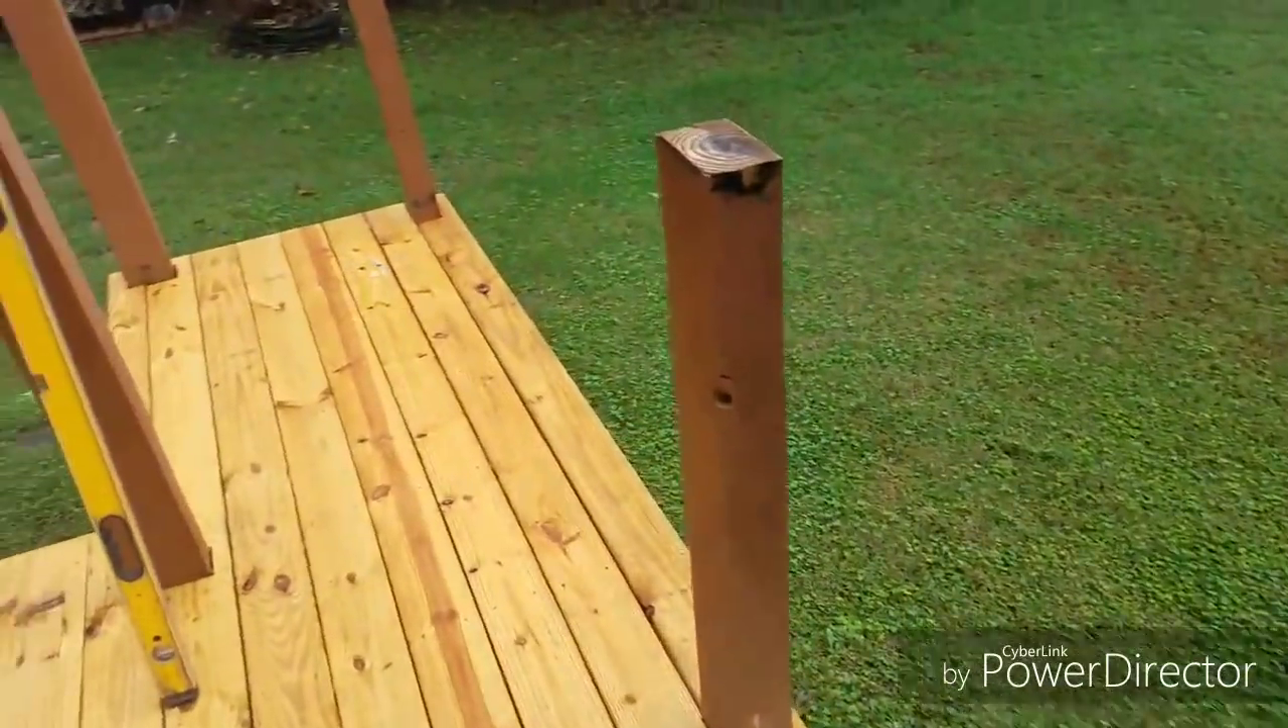Here's the deck it's already got the old rails removed.